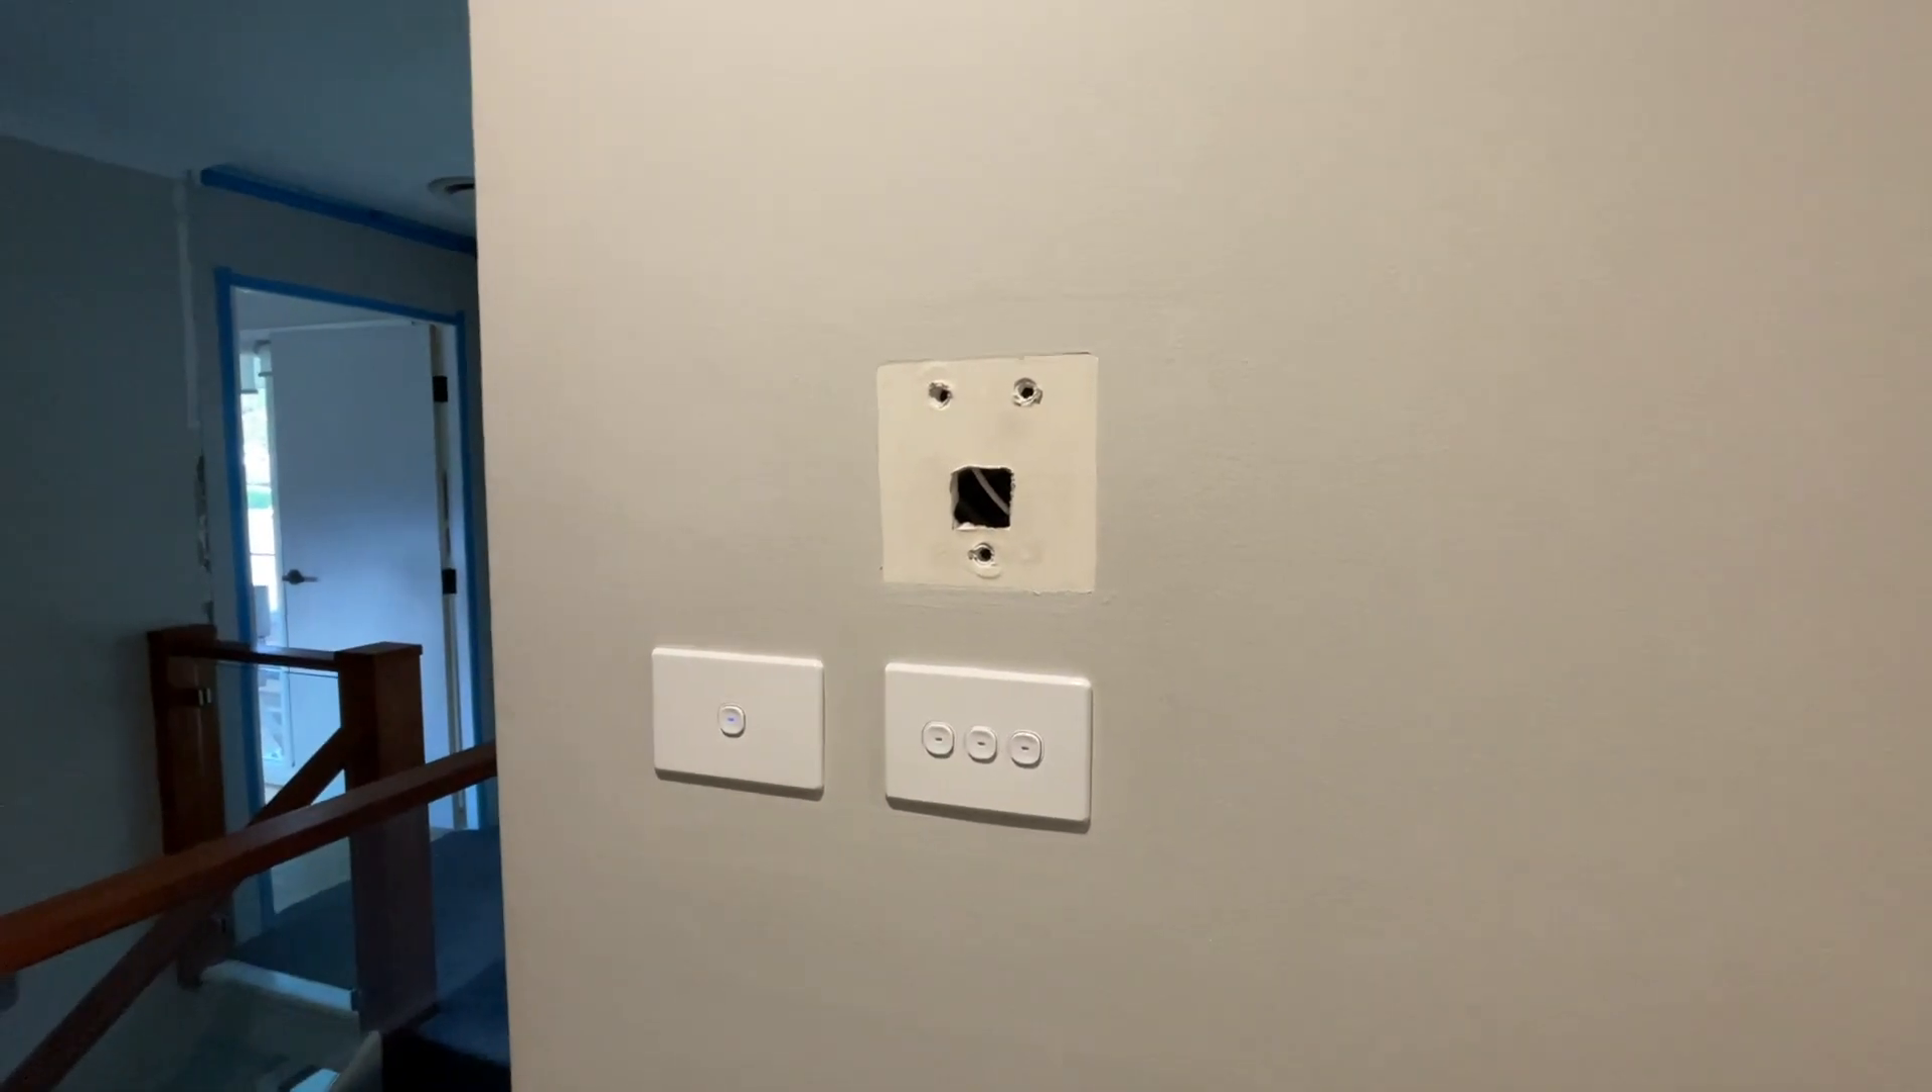Okay, so it did have an old Hitachi controller there. I've already taken it off and we're going to be putting a tablet on the wall.